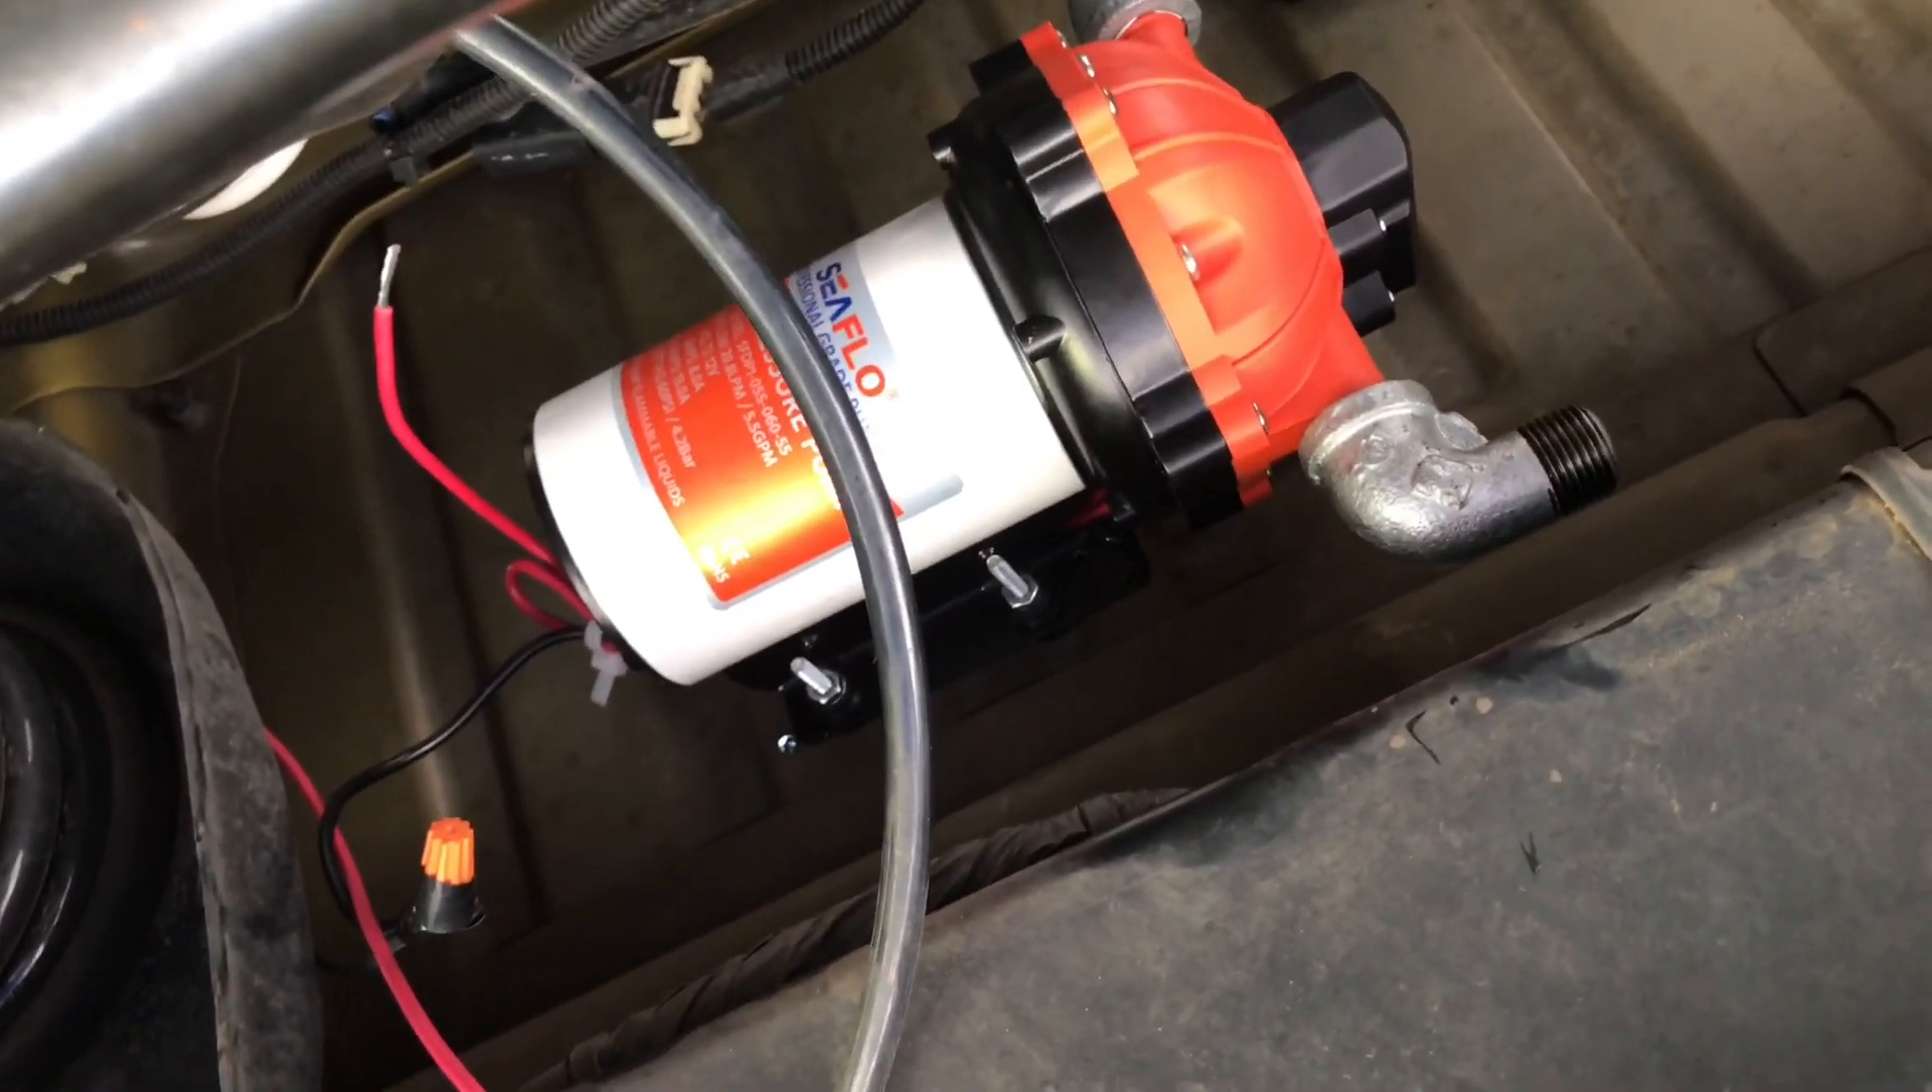So the water pump is up and mounted I've bolted it into the floorboards I'm gonna have to put another probably another washer just to make sure it's securely in place but yeah there's my pump and my connector.